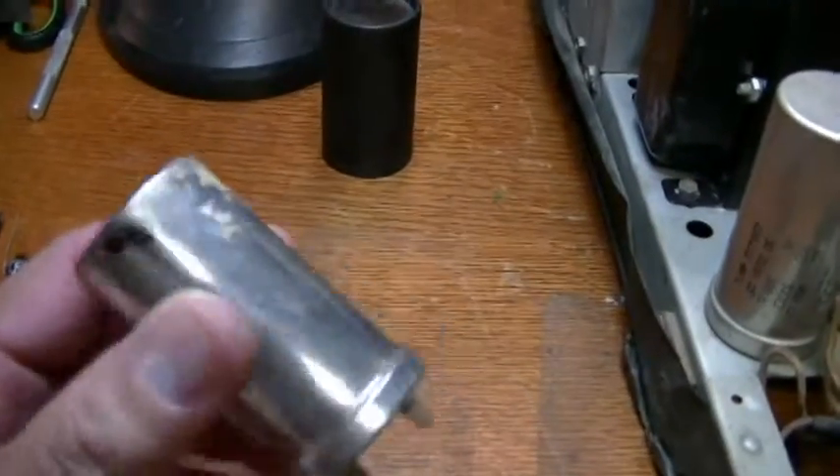Okay, so, got the capacitor out of the chassis now.